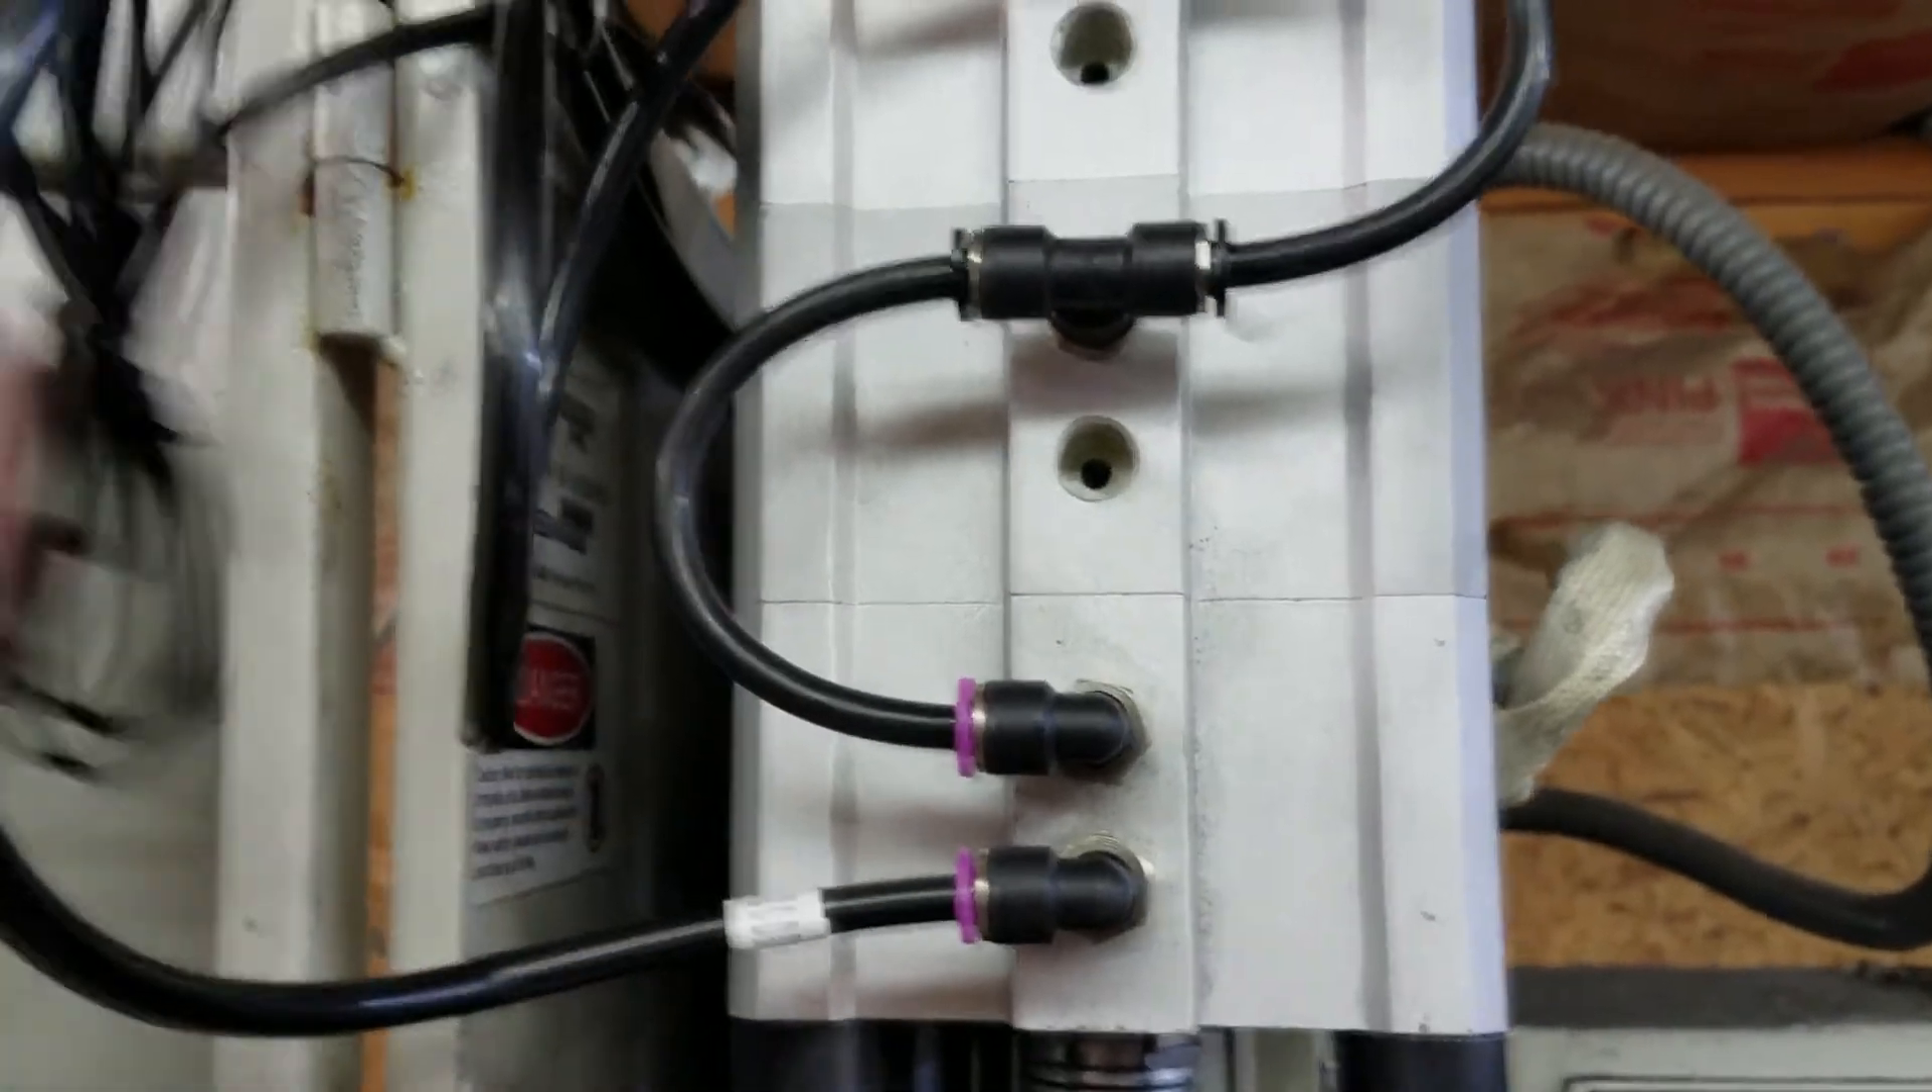So, I went and, uh, hooked up the hoses, the top and the bottom.